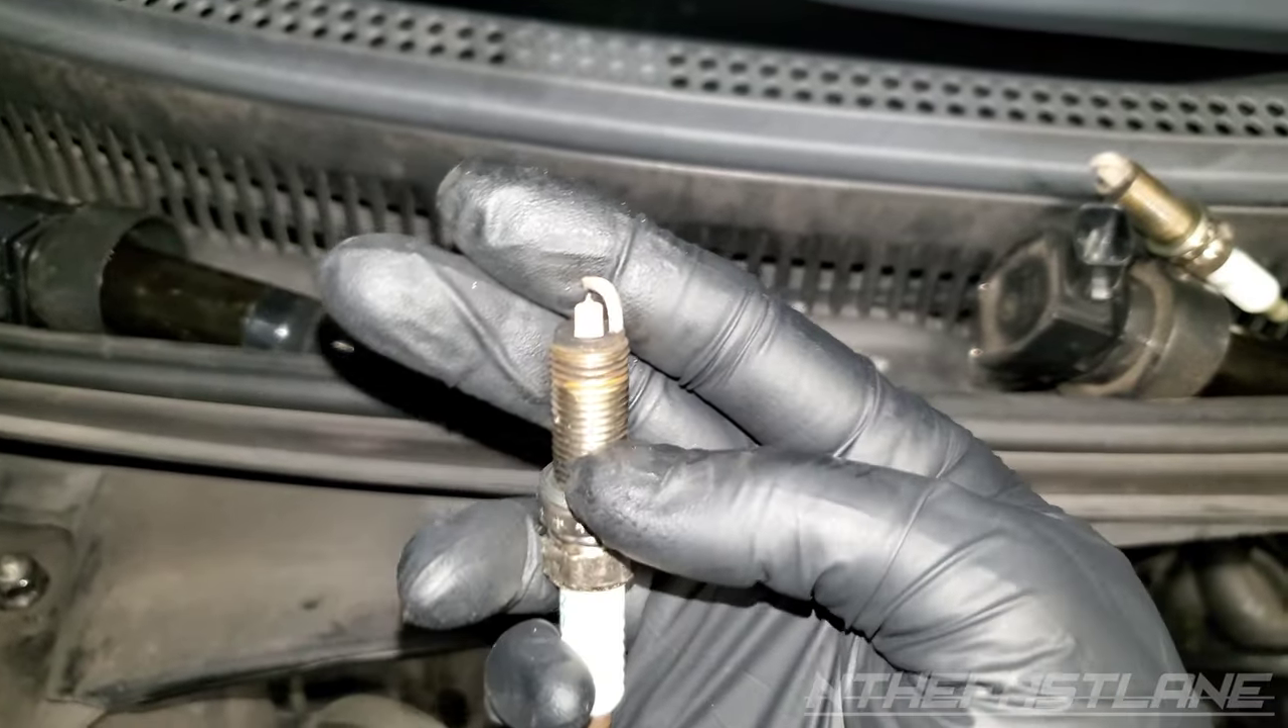I went ahead and pulled the spark plugs, coil pack spark plugs.